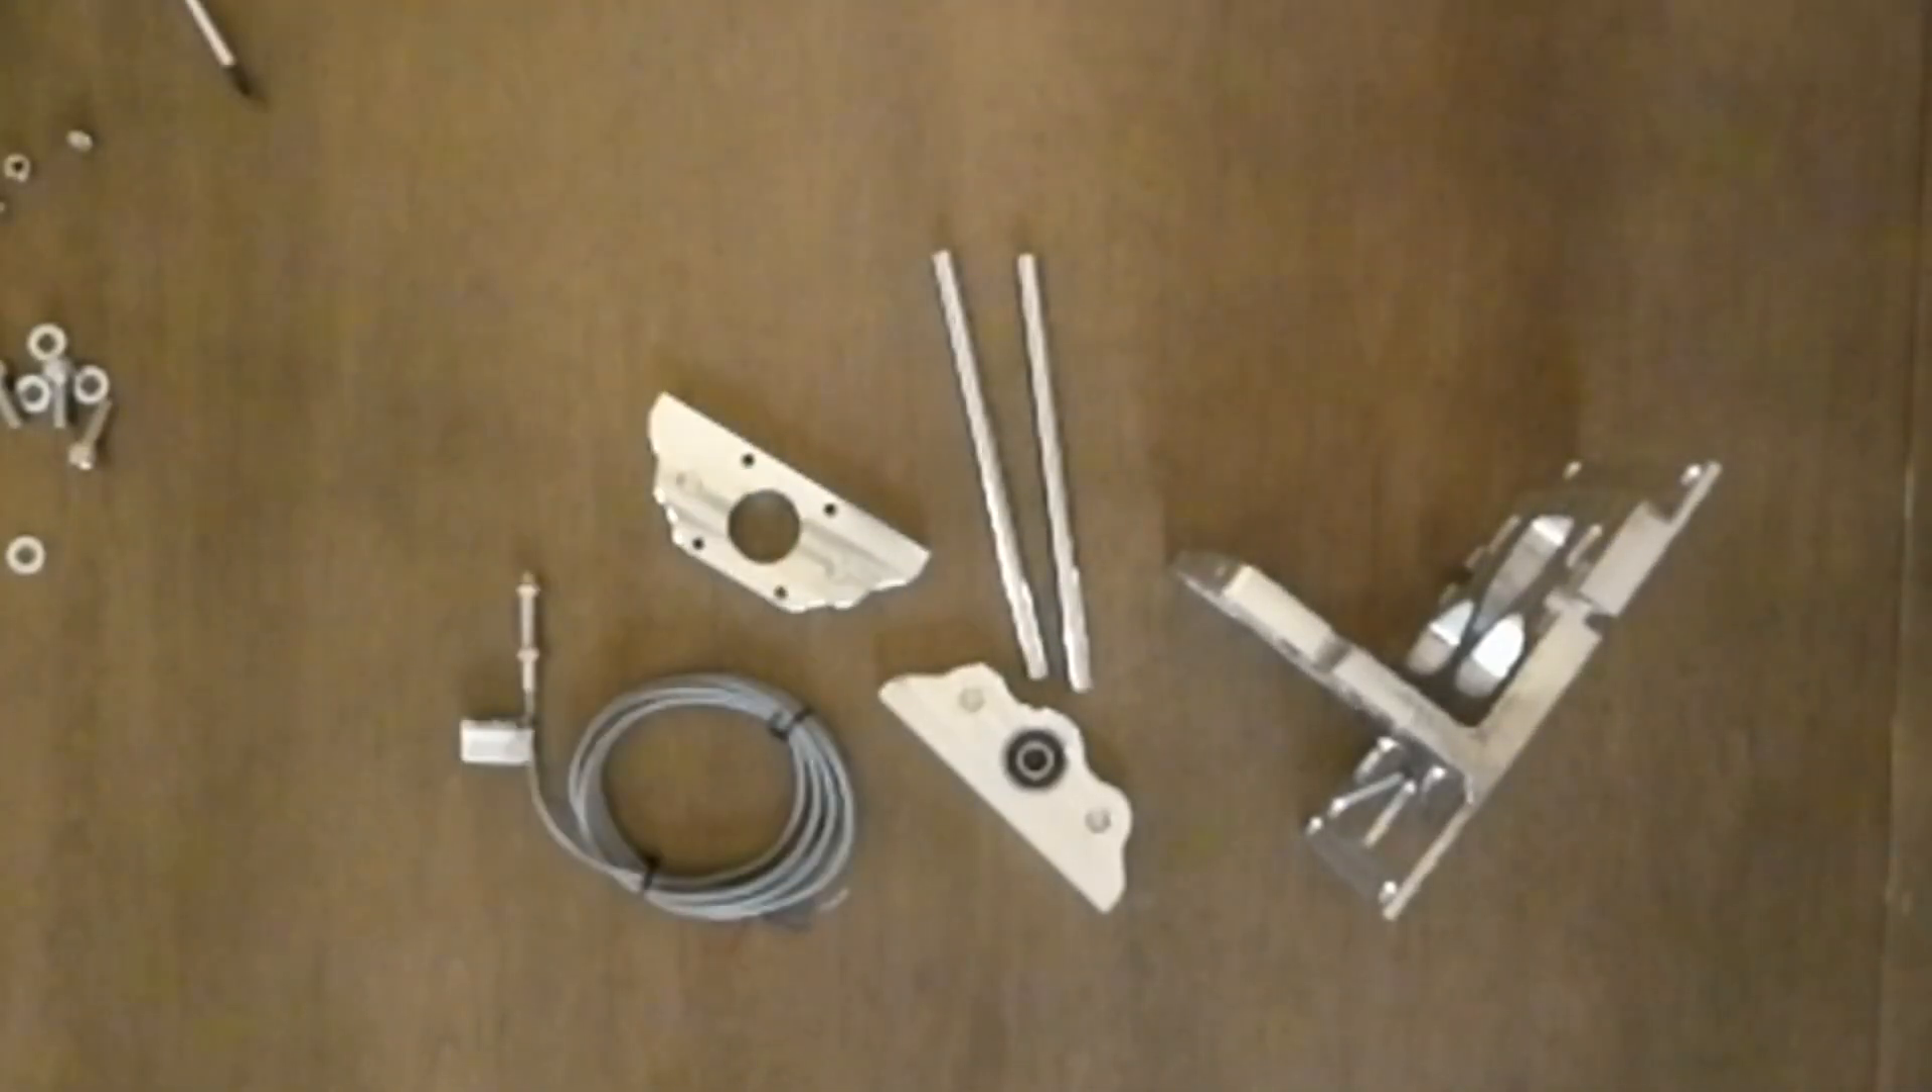The bottom guide has a bearing pressed in to hold the lead screw. And the top holds the stepper motor.